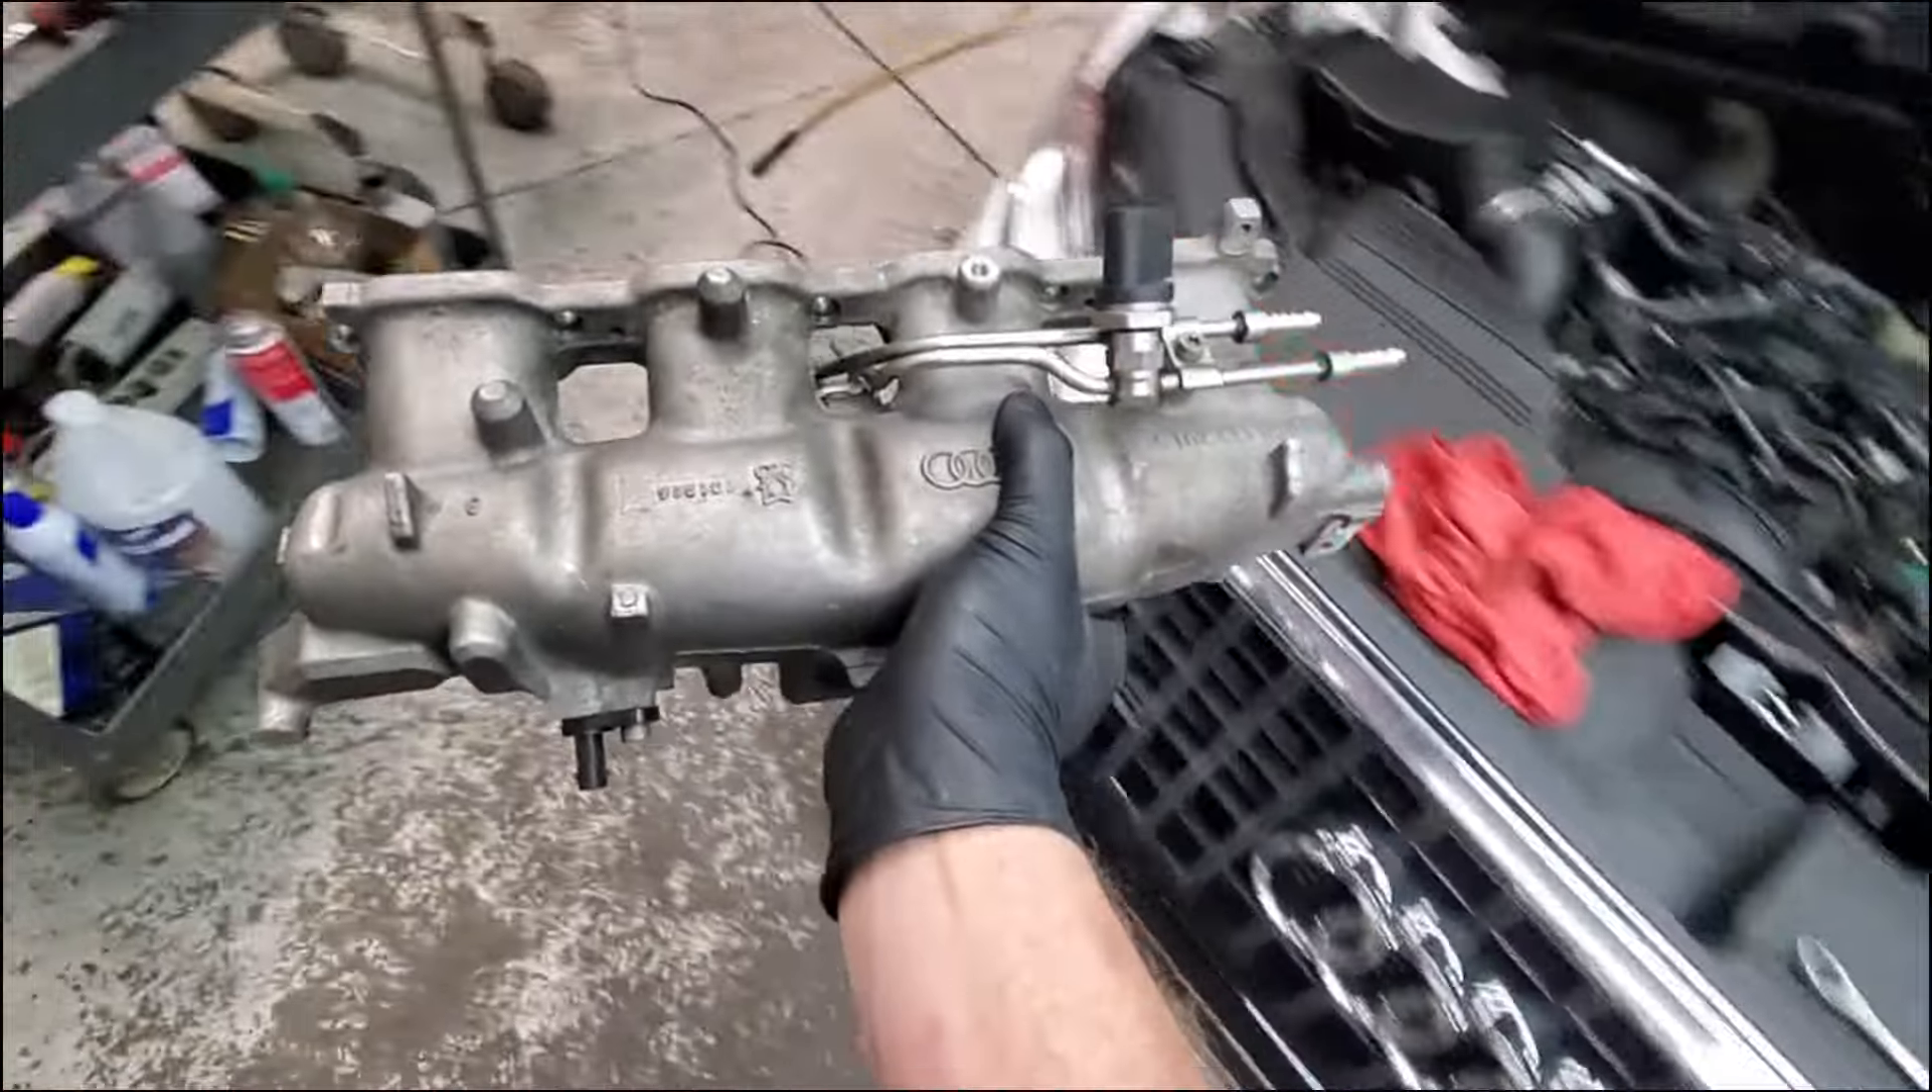Now we have the first part of the intake off.